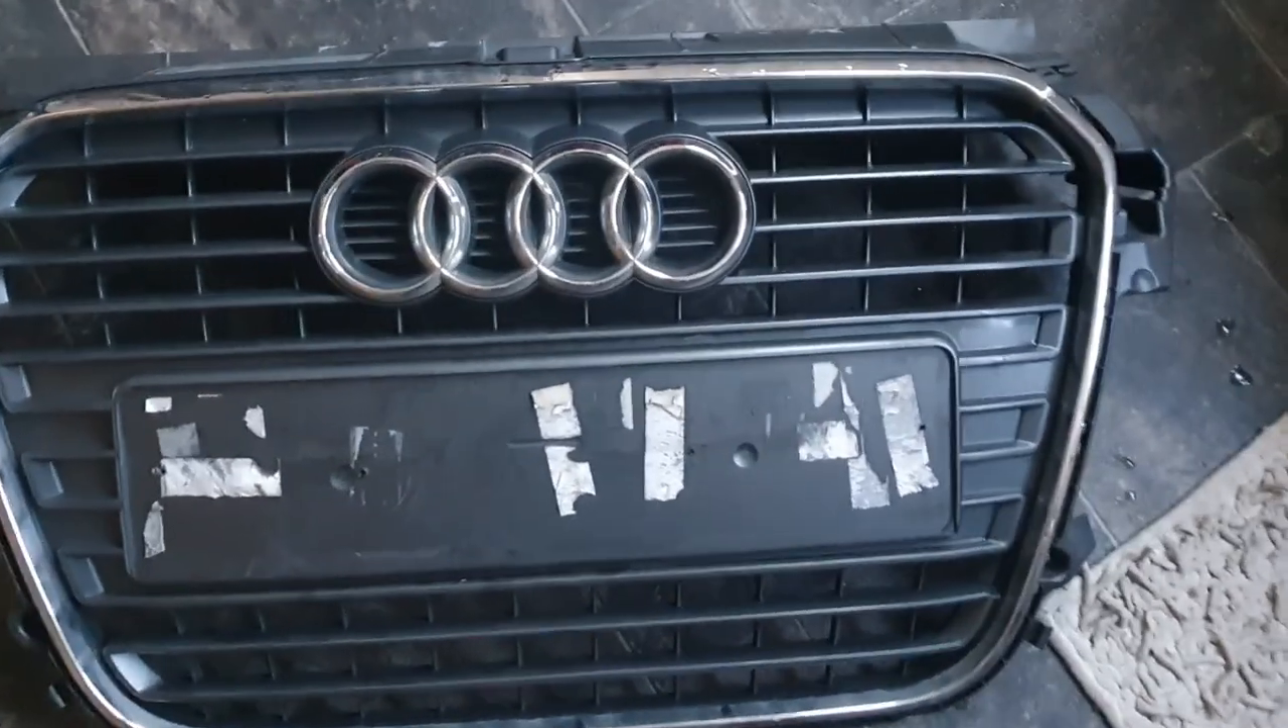So as you can see the grille has already been removed from the bumper which wasn't the easiest thing.